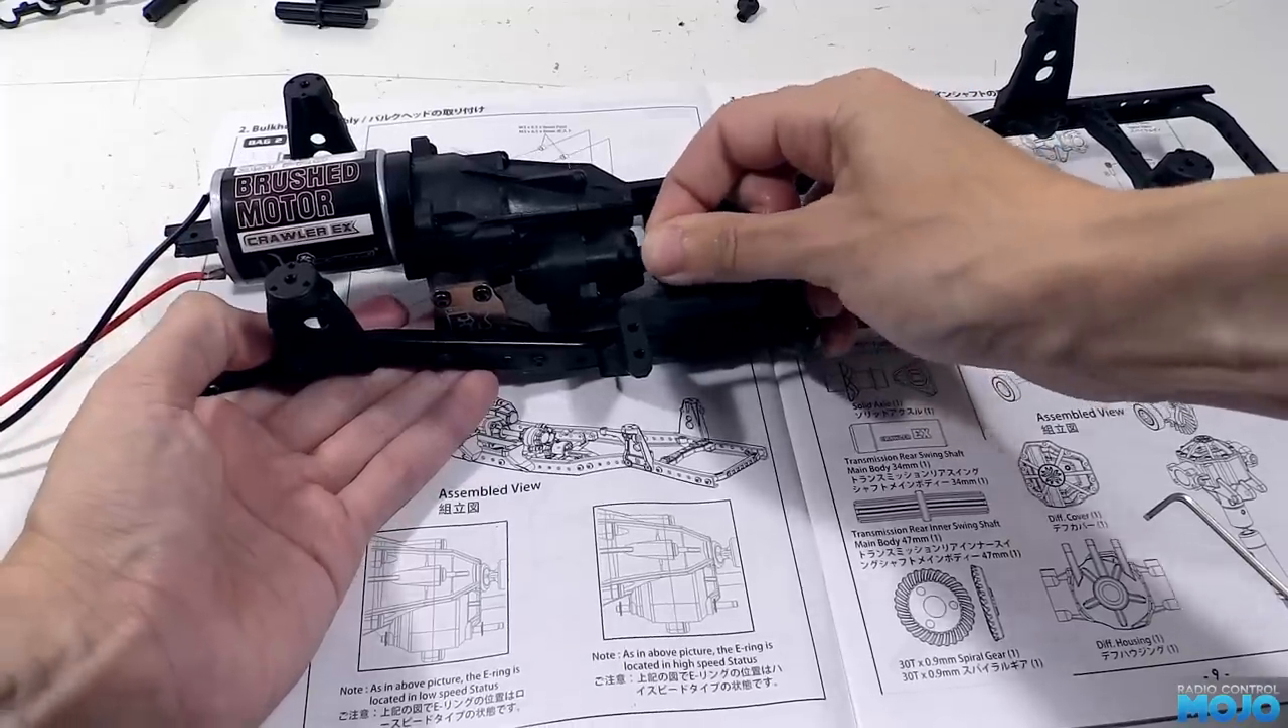Now last time we finished up the two-speed gearbox and fitted it to the chassis.